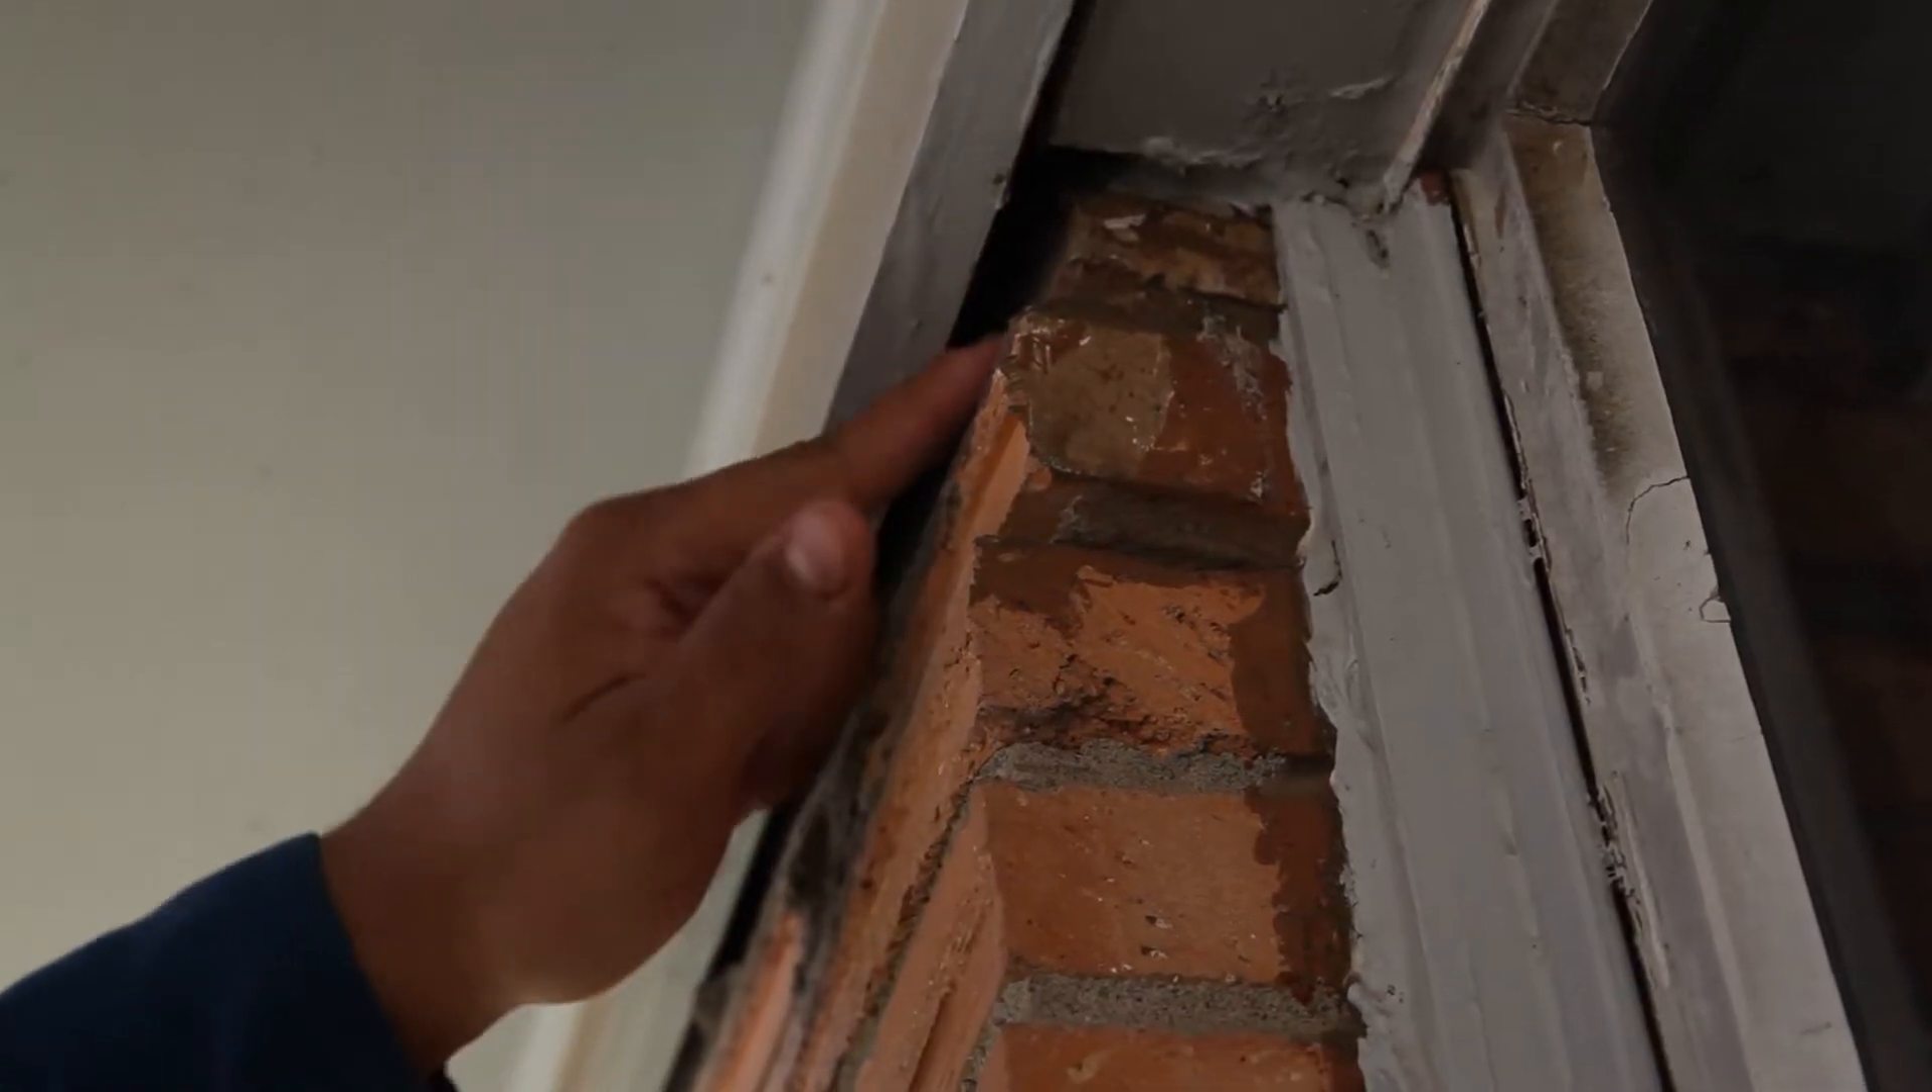Older homes like this you'll find that there's oftentimes gaps between crown molding and brick here I can fit my thumb in as you can see.